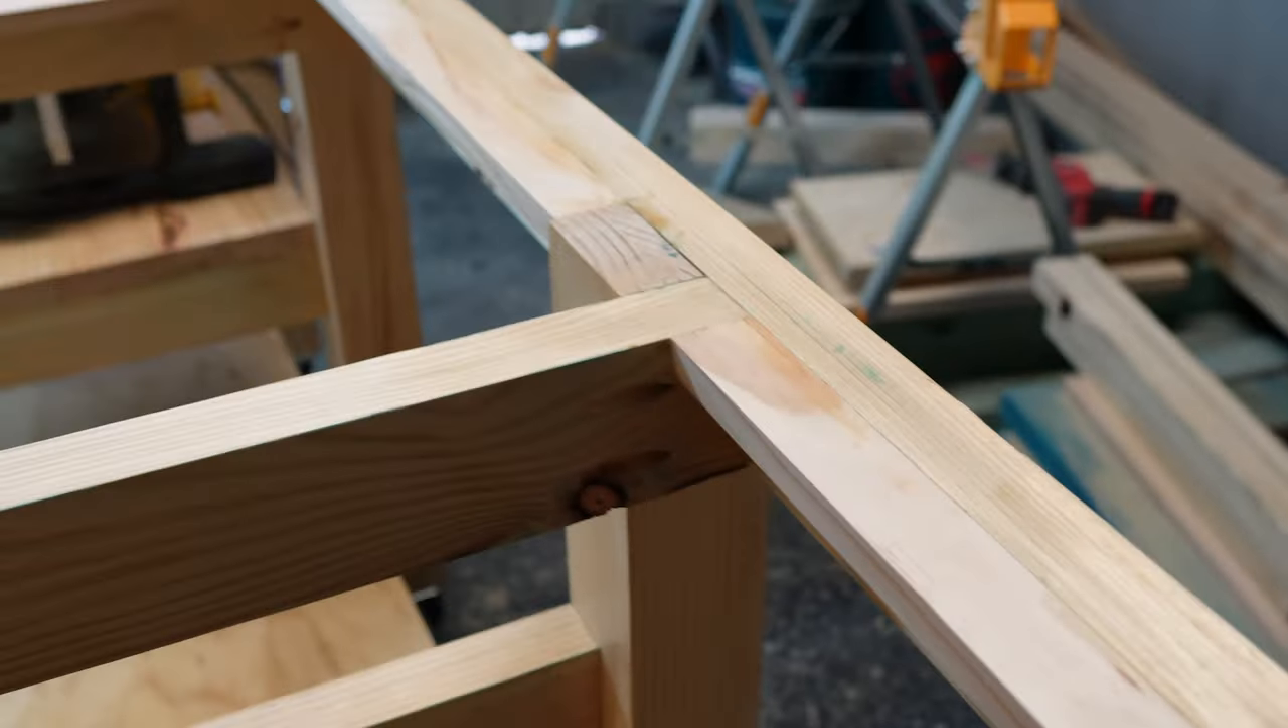Now just for the frame I've added some 19 mil by 42 mil pine and I've just glued that in I've done it right around the edge of my framework.